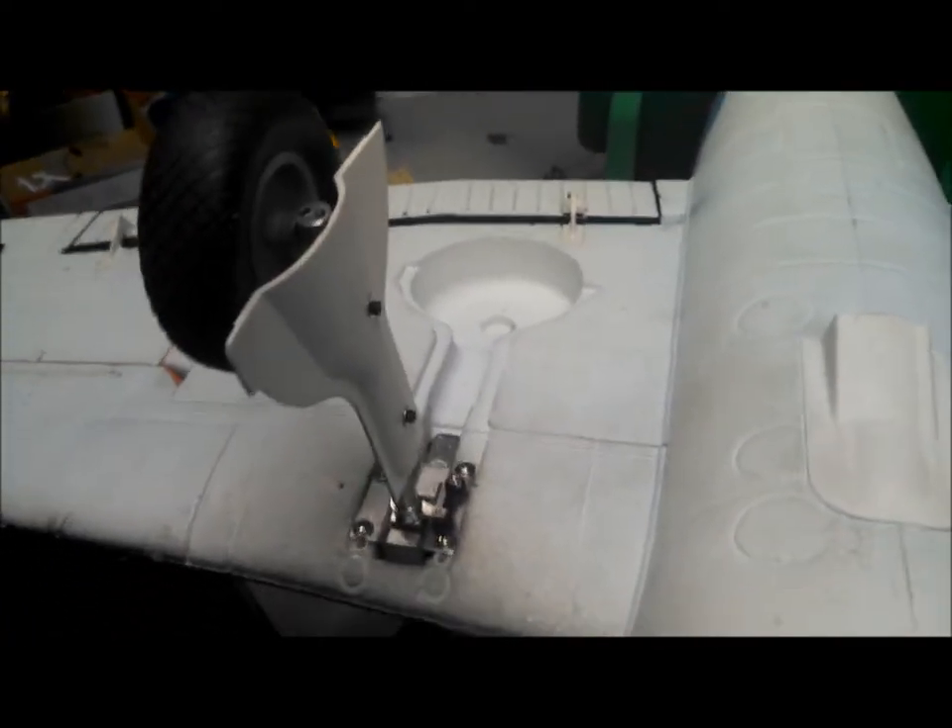Okay so I've completed the, uh, final installation of the RC Lander all metal hundred degree rotating retracts.